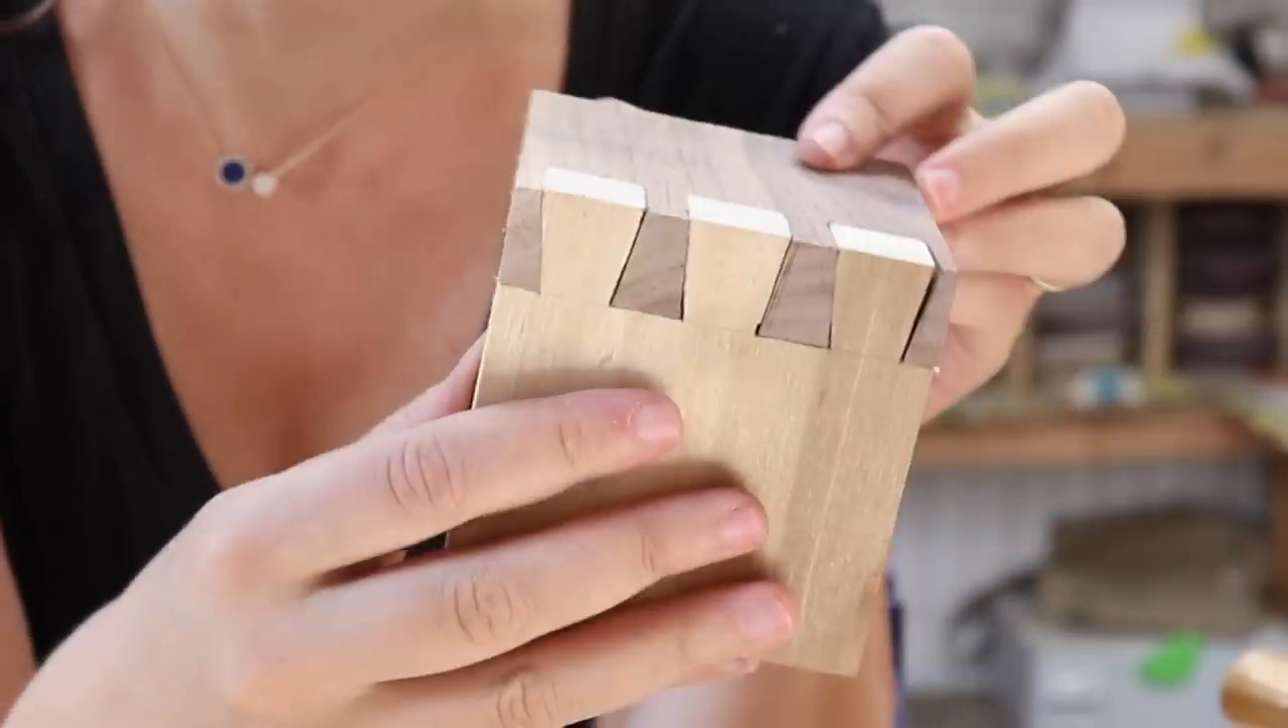So you can see right away how the angles are just off. This angle that I cut for the pins is not the same angle as the tails, and that's because I was just doing it by hand.